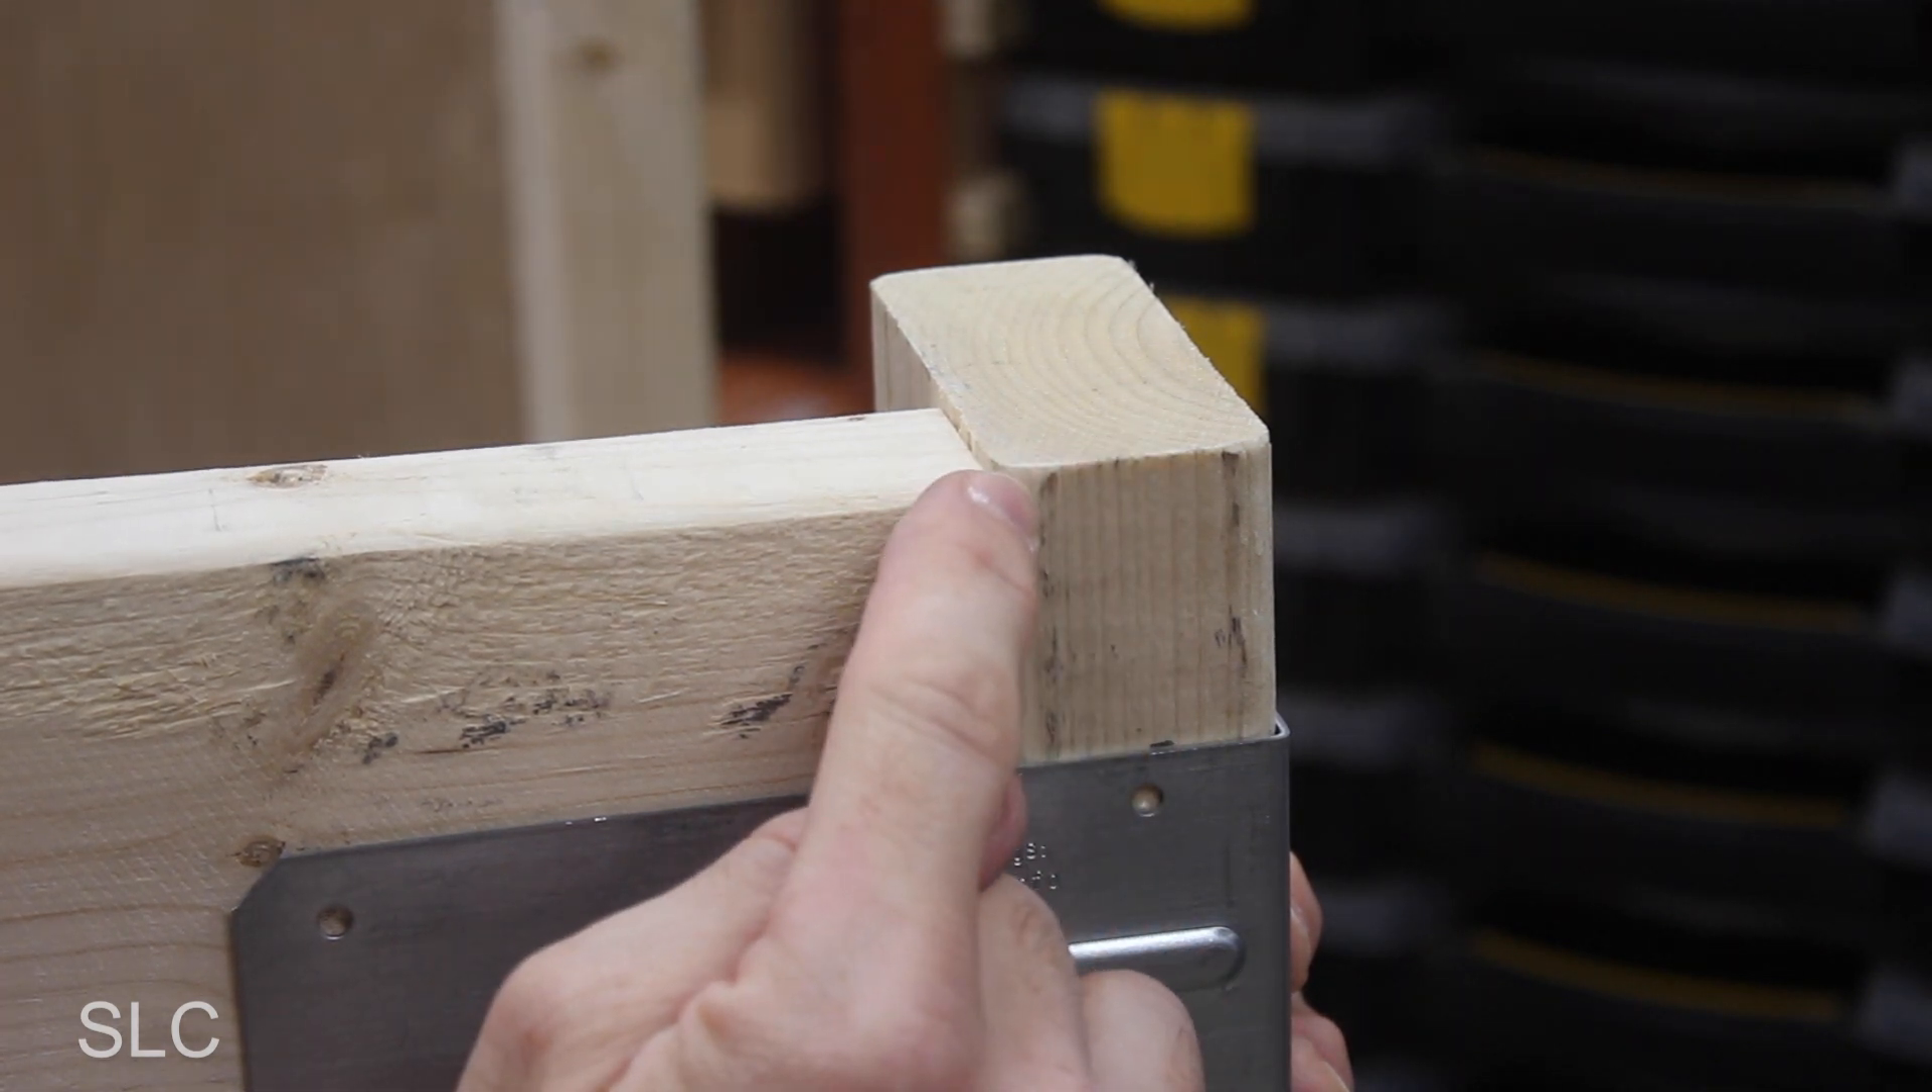If you notice that the leg is sitting about an eighth of an inch higher than the top of this board that's a problem.